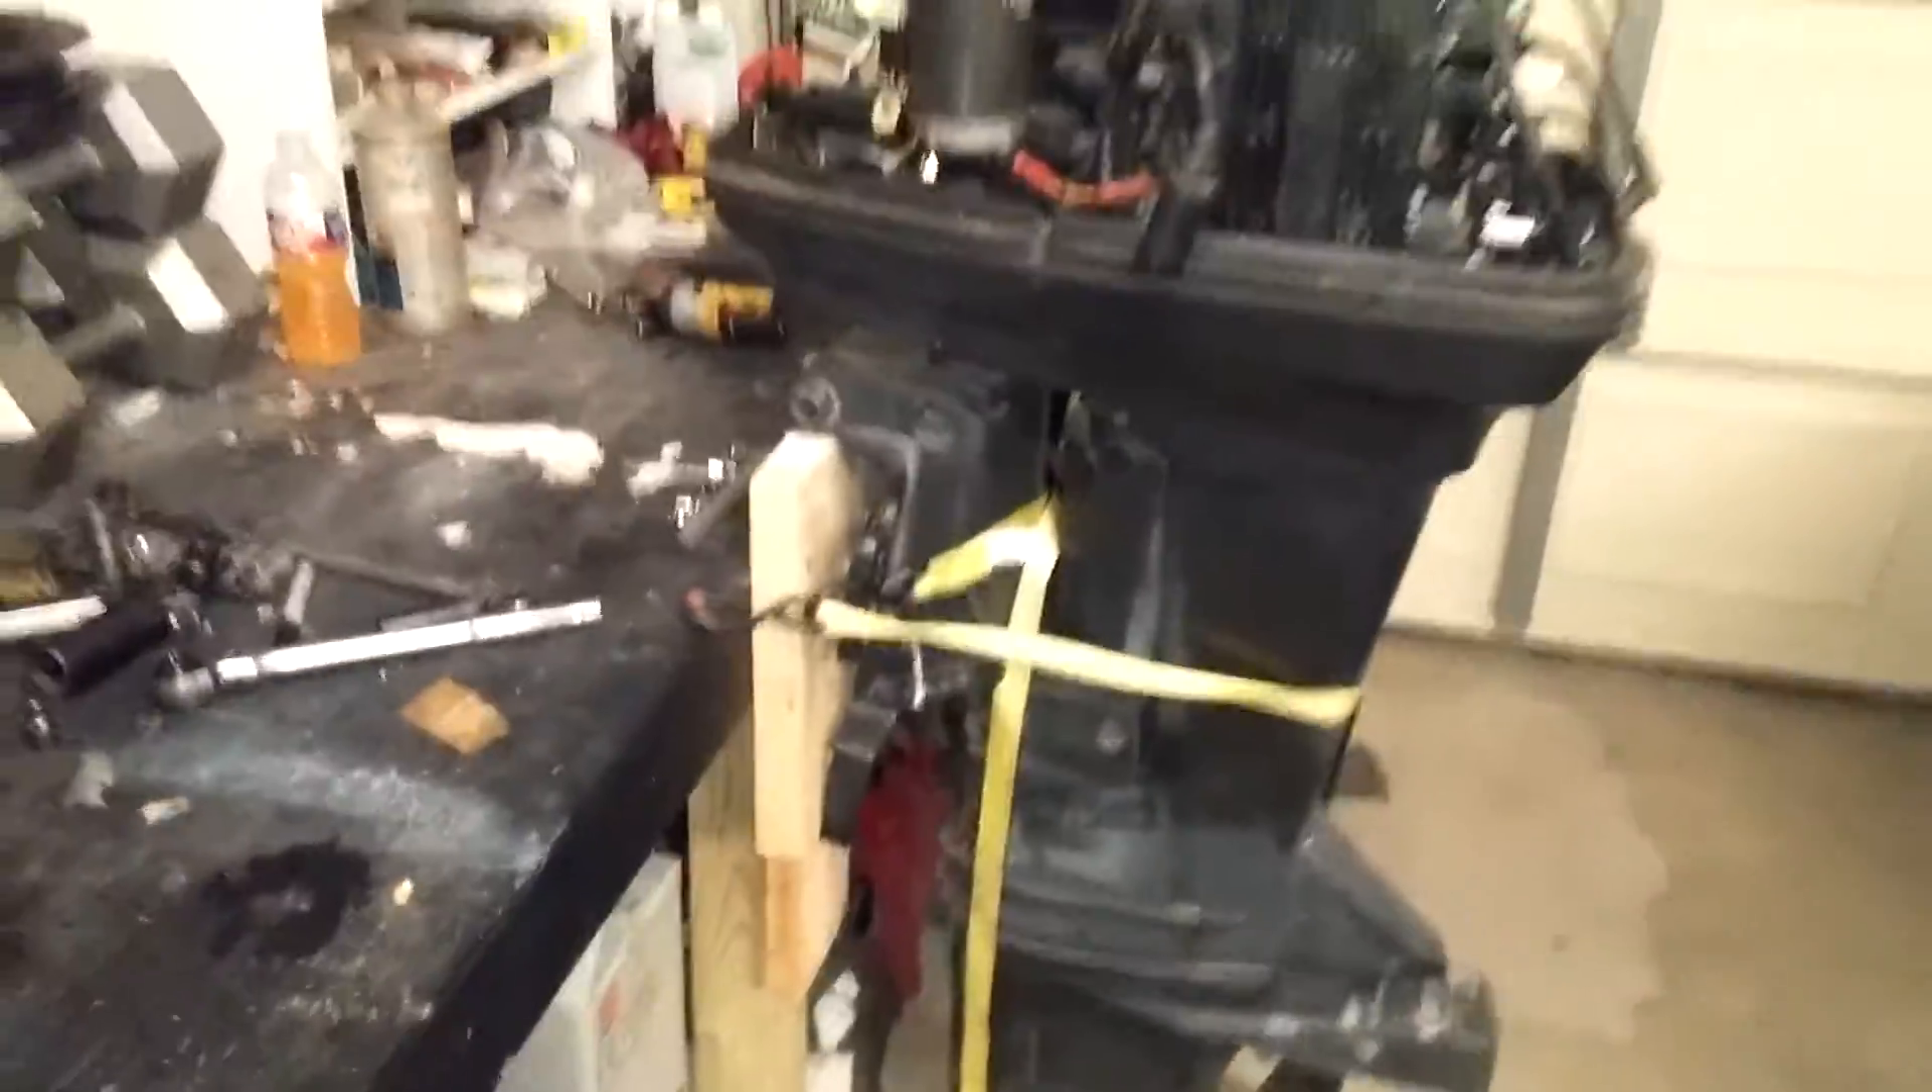I took the engine off the boat and brought it up here.